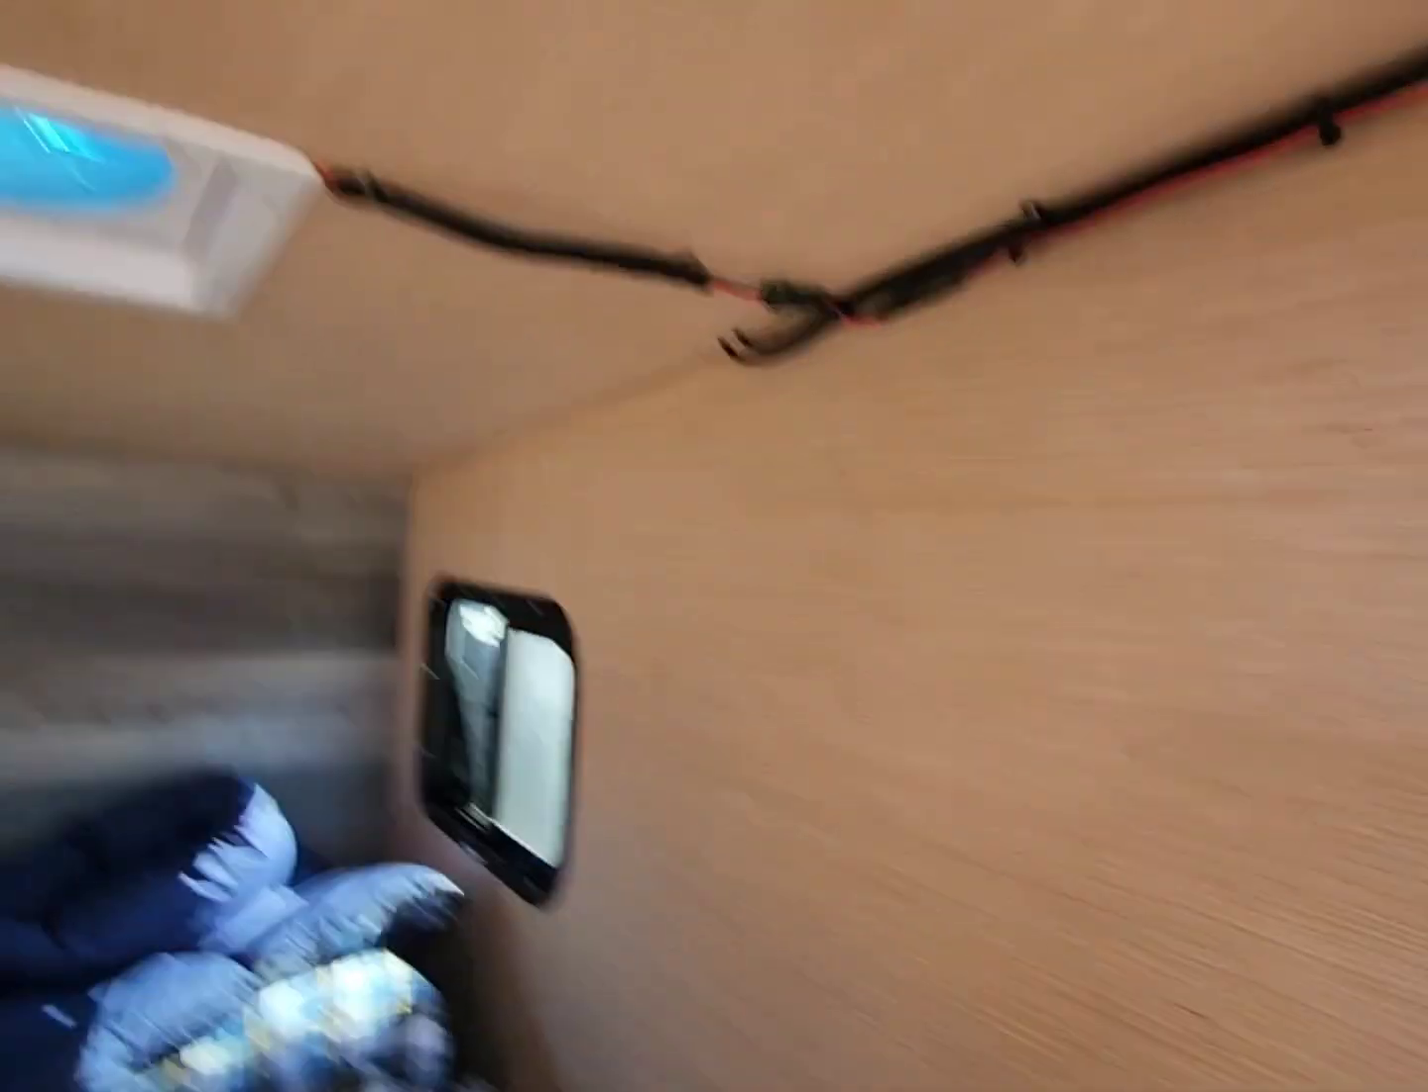I still need to tidy up this wiring, clean it up, and I also need to do some trim work here on the interior. As you can see, I don't have any corner trim yet.